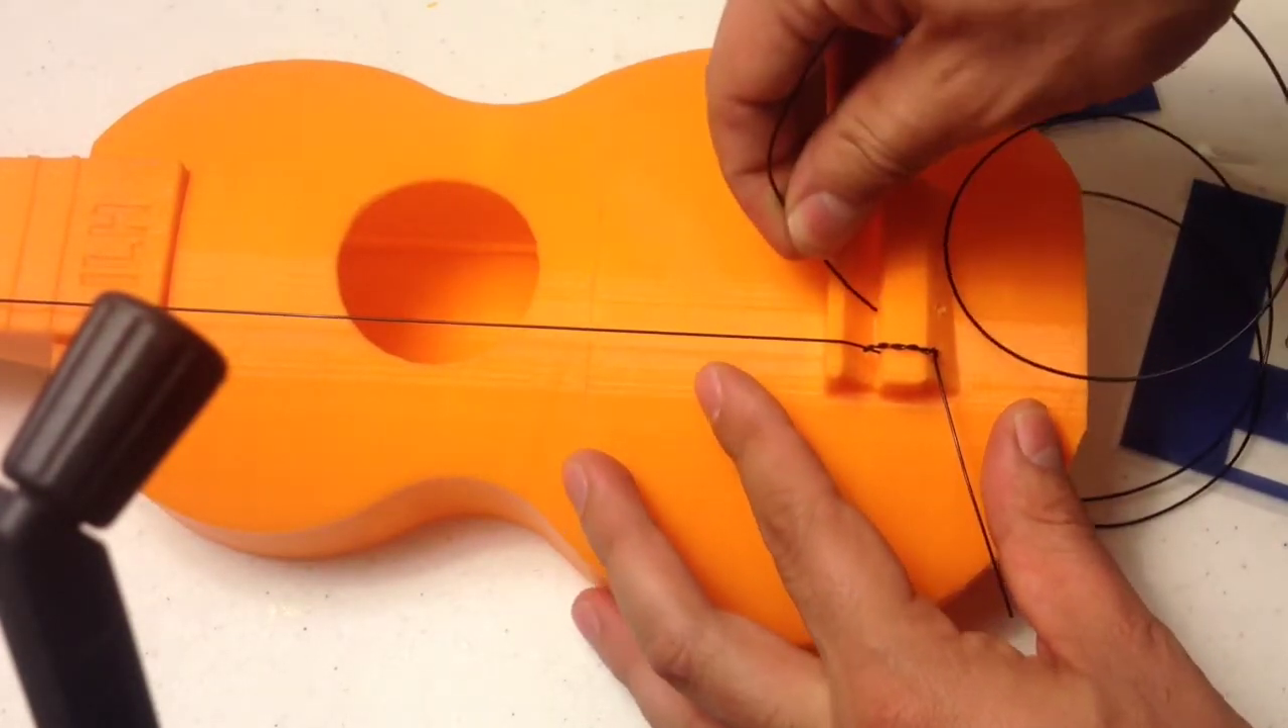All right, the first string is now strung, and just zoom in here so you can see exactly how I string it here.